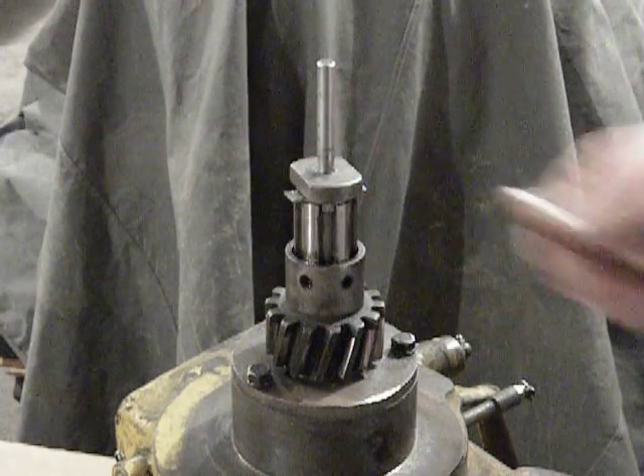And in this case, I already have the pinion gear on the shaft.